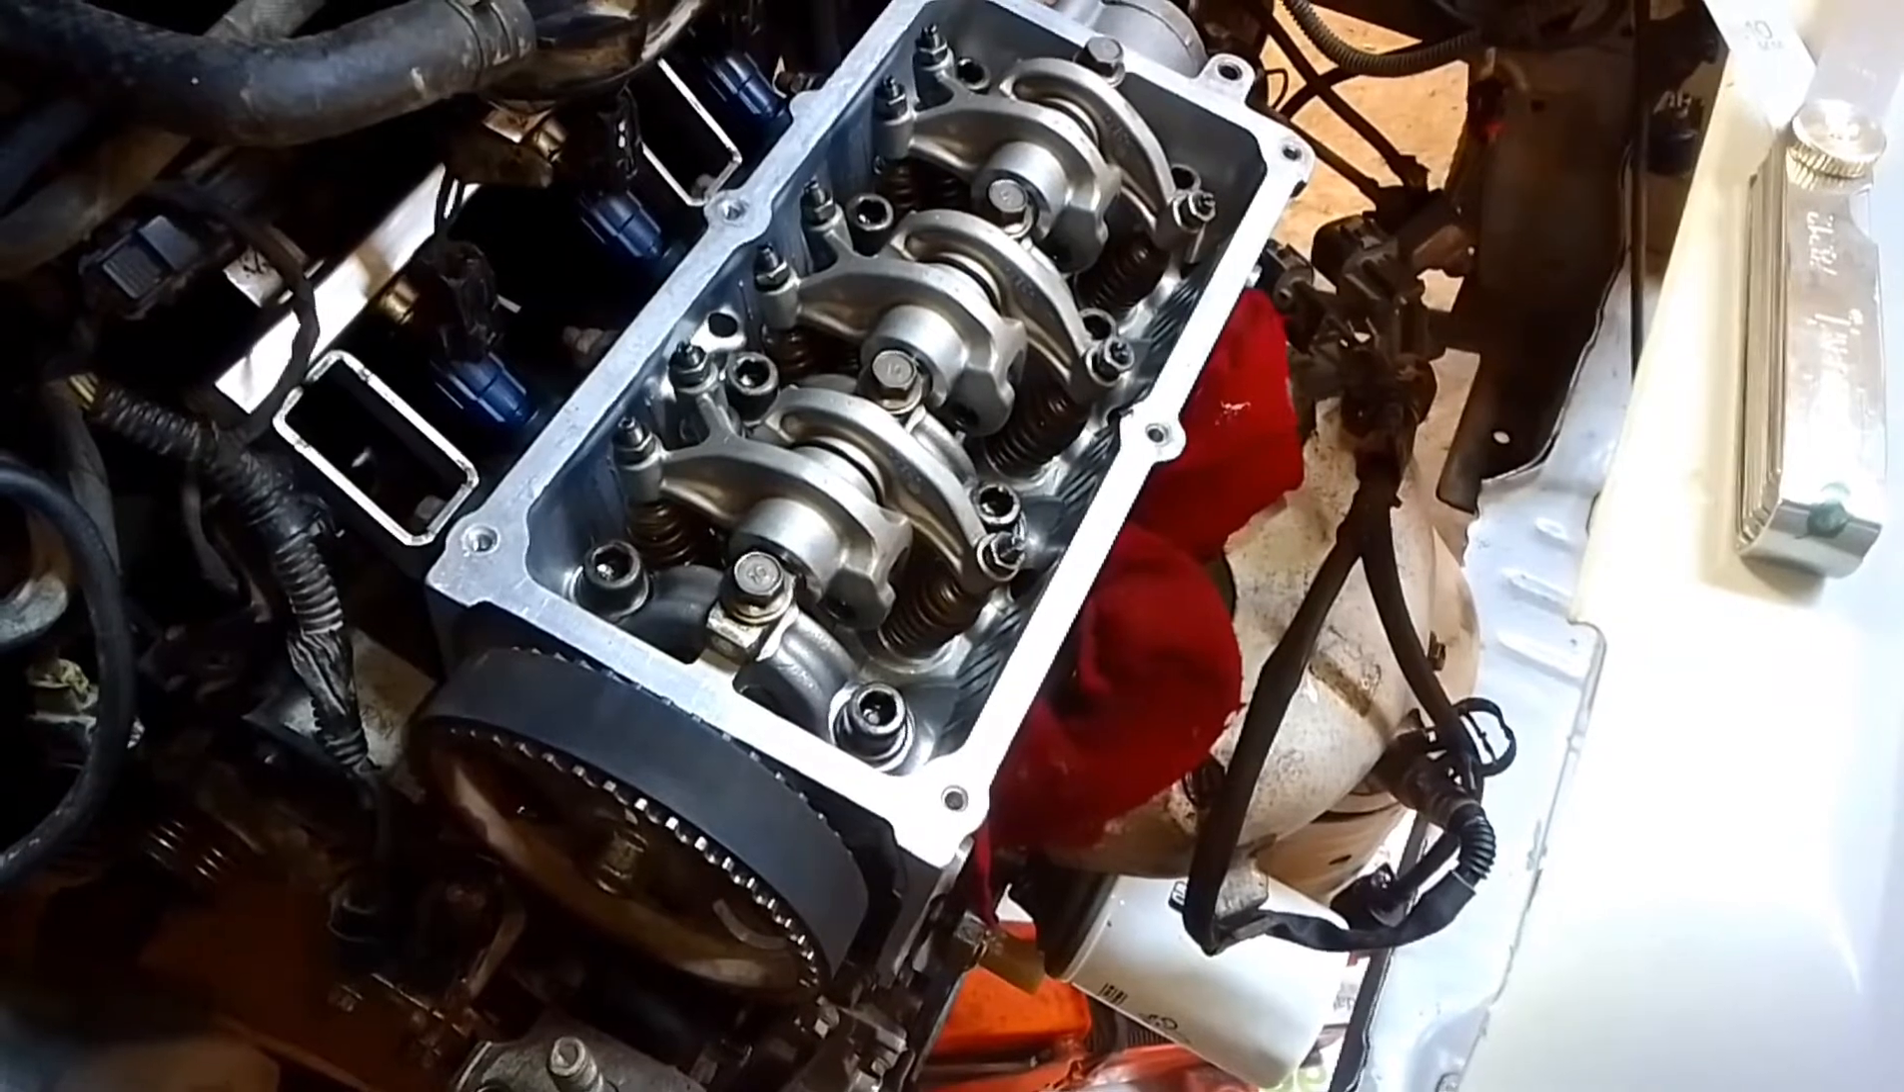Como pueden ver está sin la tapa de balancines hemos puesto recién a punto la distribución.